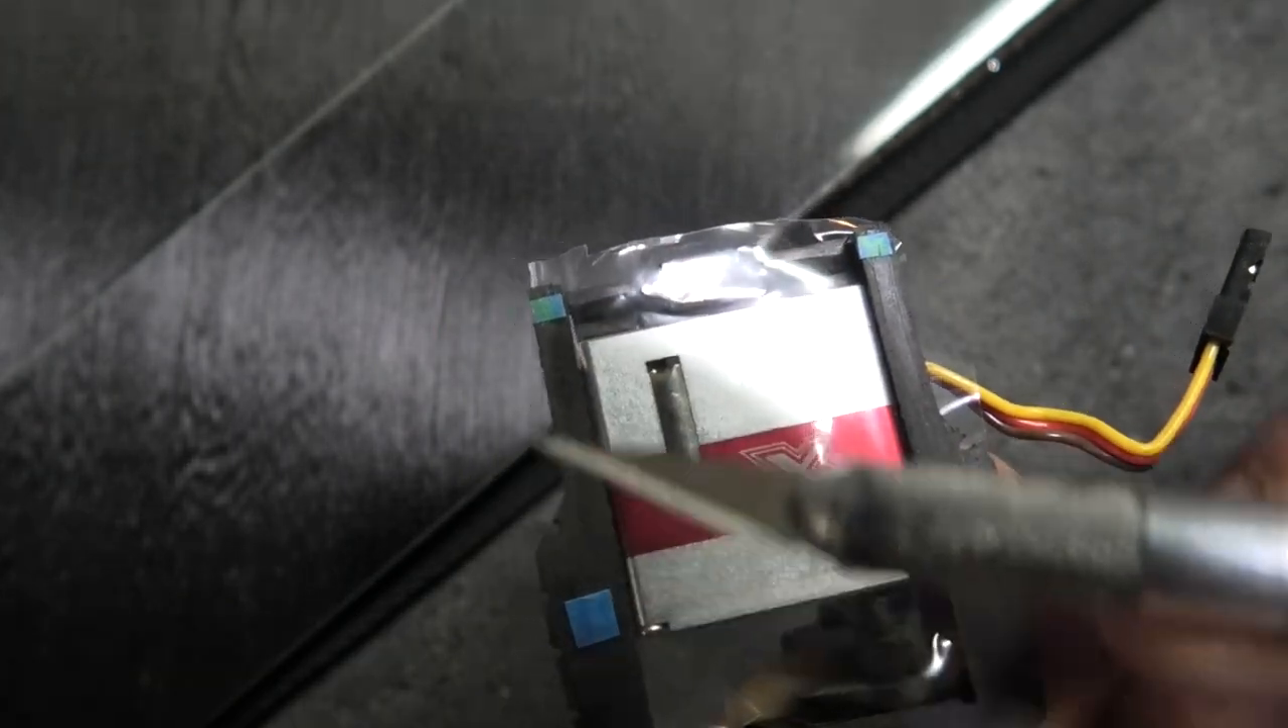I've put a couple of tiny pieces of masking tape over the holes for these mounting screws.